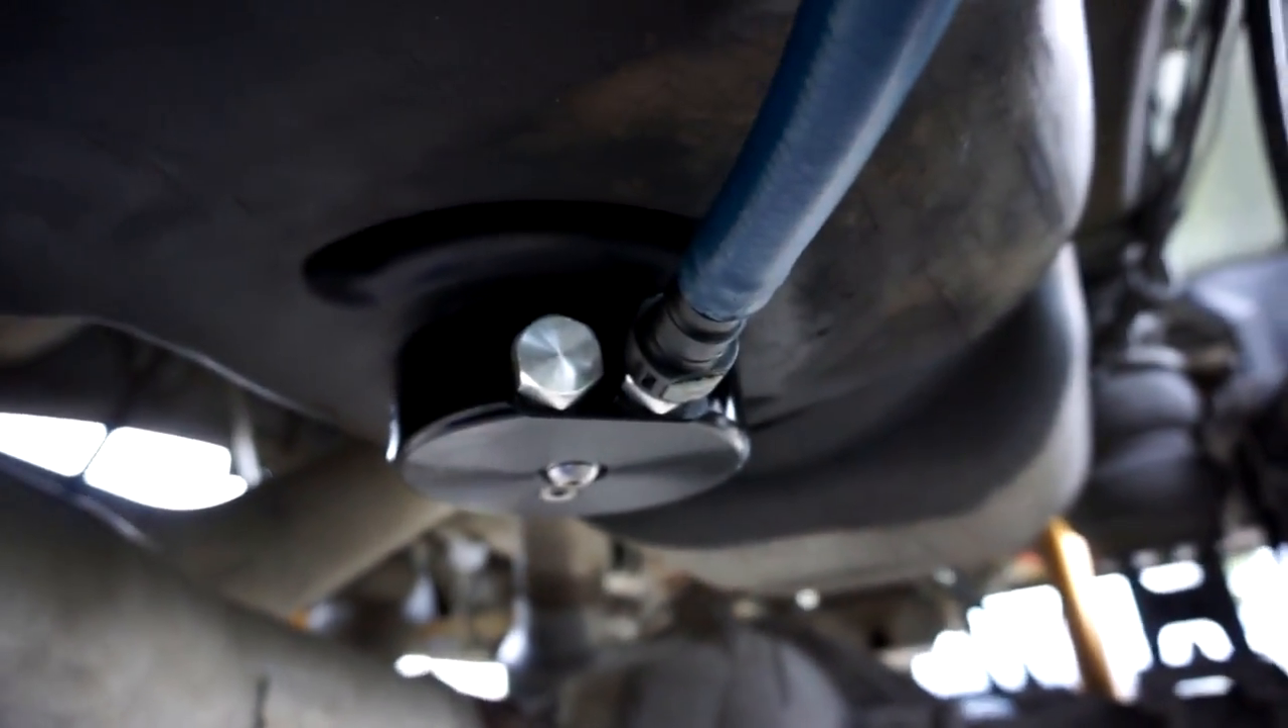And that my friends Is an installed sump From Beans Diesel.